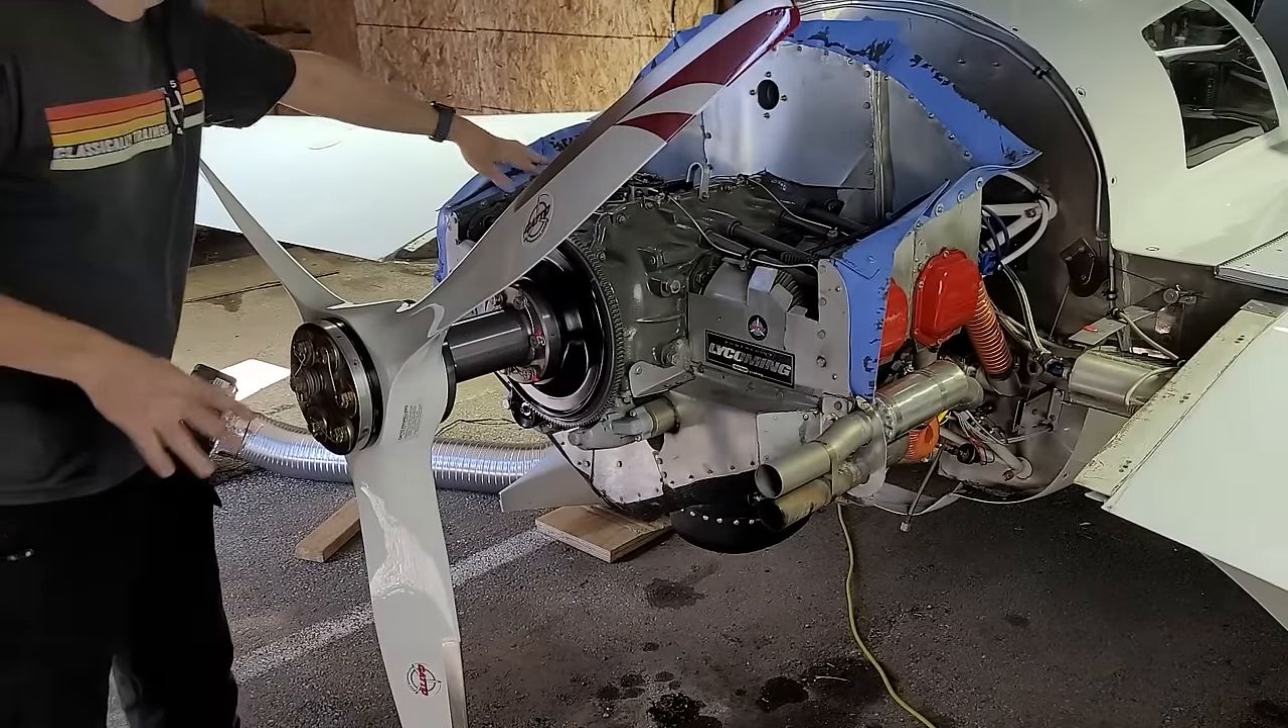And now I'll do the final inspections to make sure everything looks good. All right, this beautiful new prop is installed.